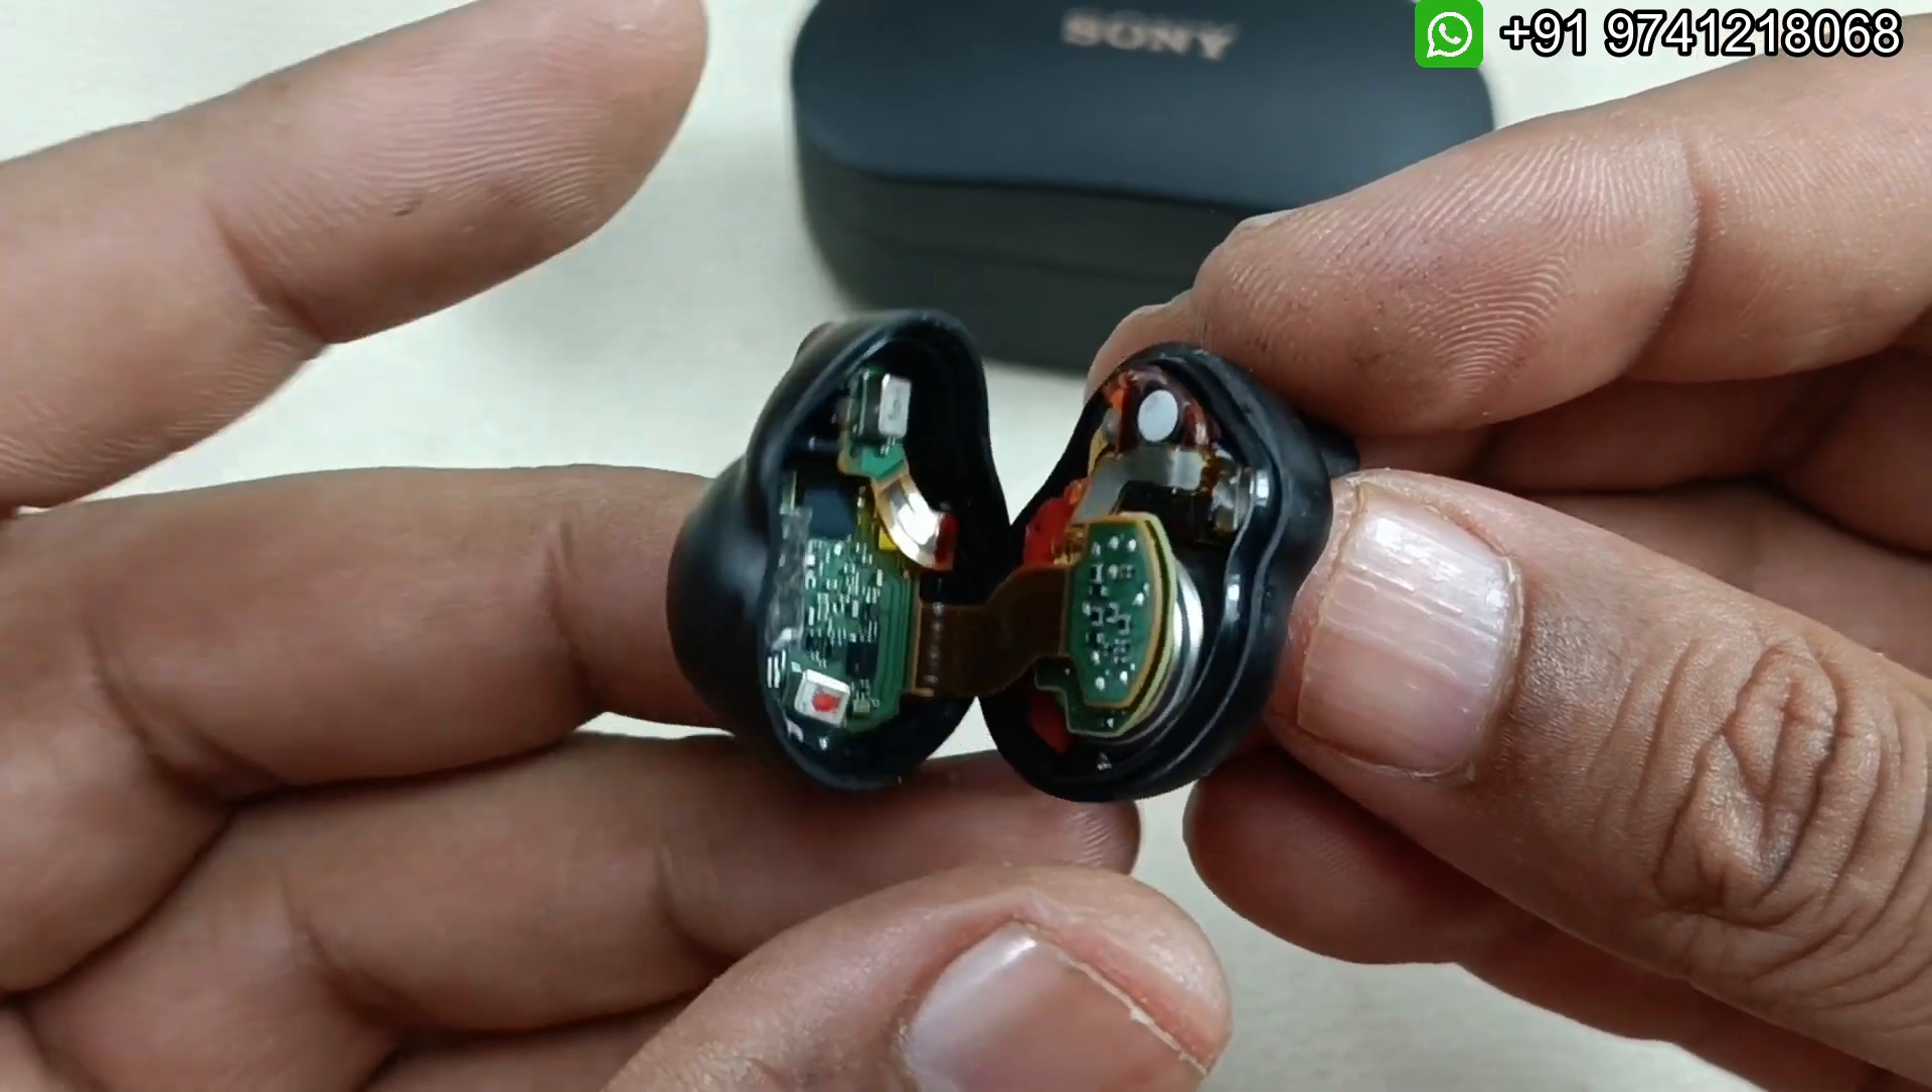So I have given the heat and I have taken apart the earbuds.